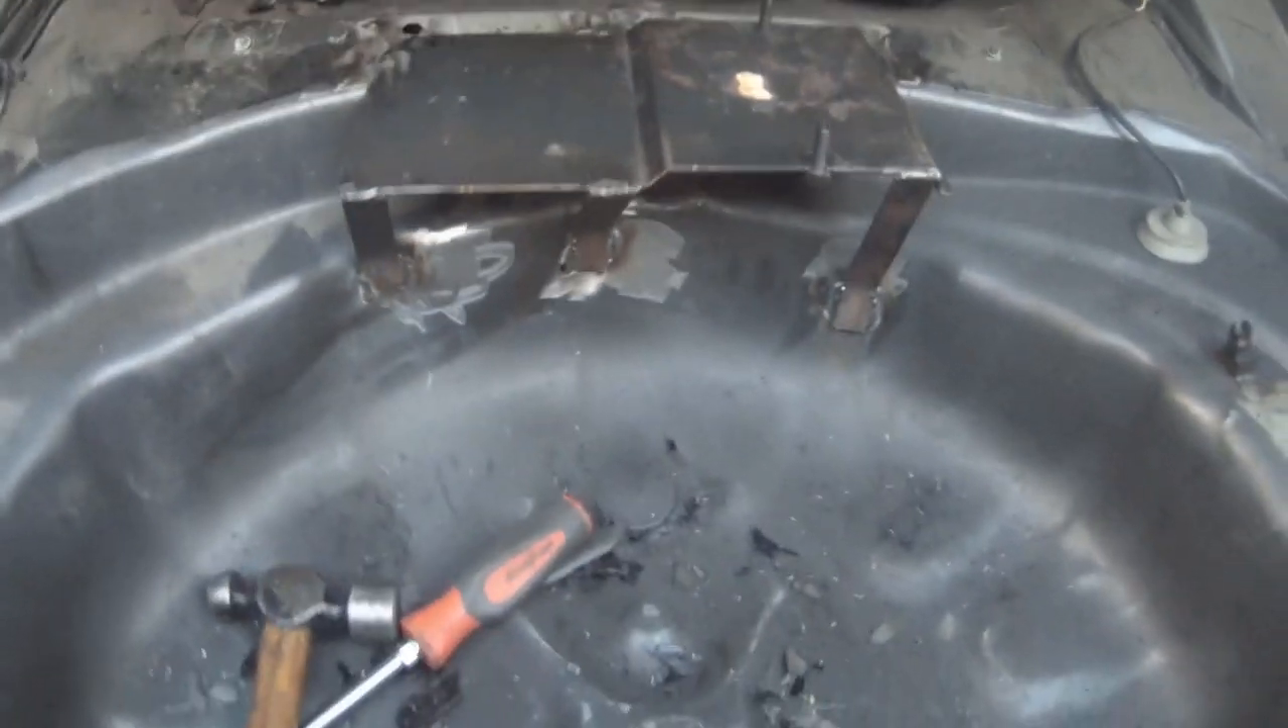Here we are. Here's our bracket in place. So we've welded it along the back and put the three struts in to support it.